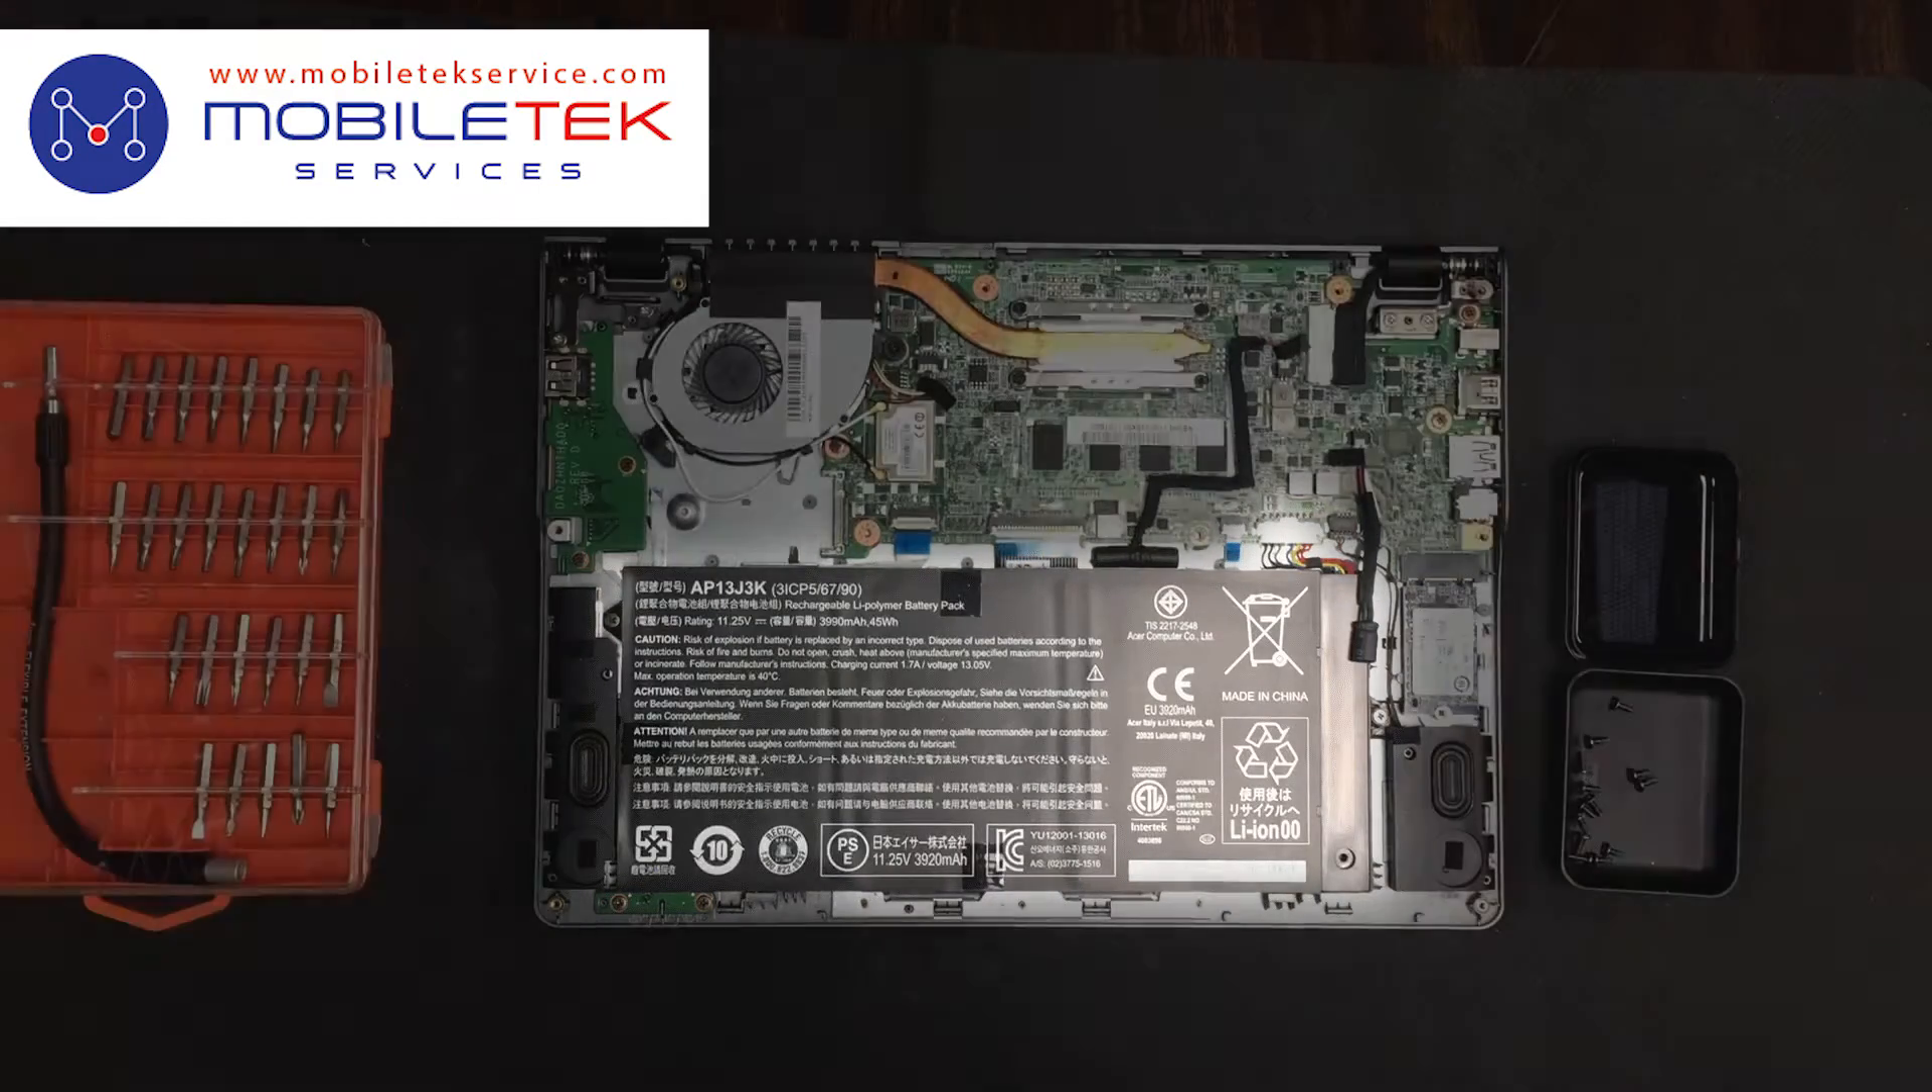Now that the cover's been taken off, you can see the exposed battery.